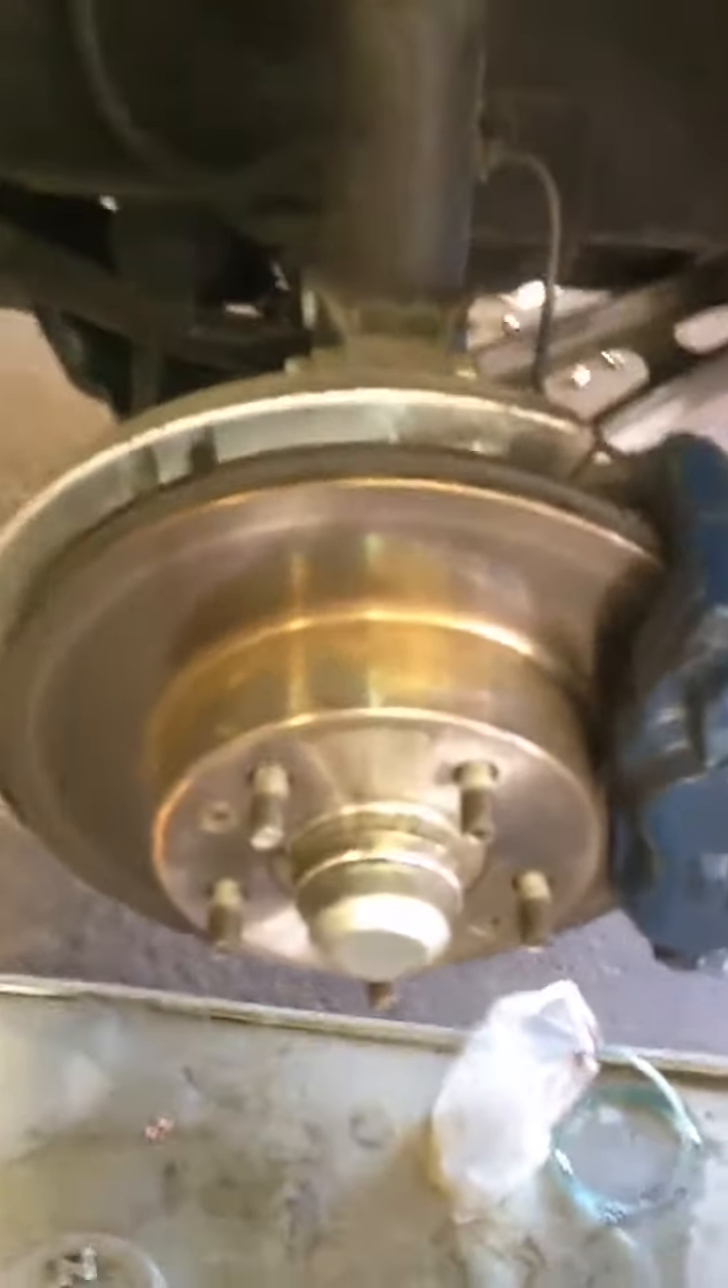Alright we got the wheel off which should be easy for you to do.